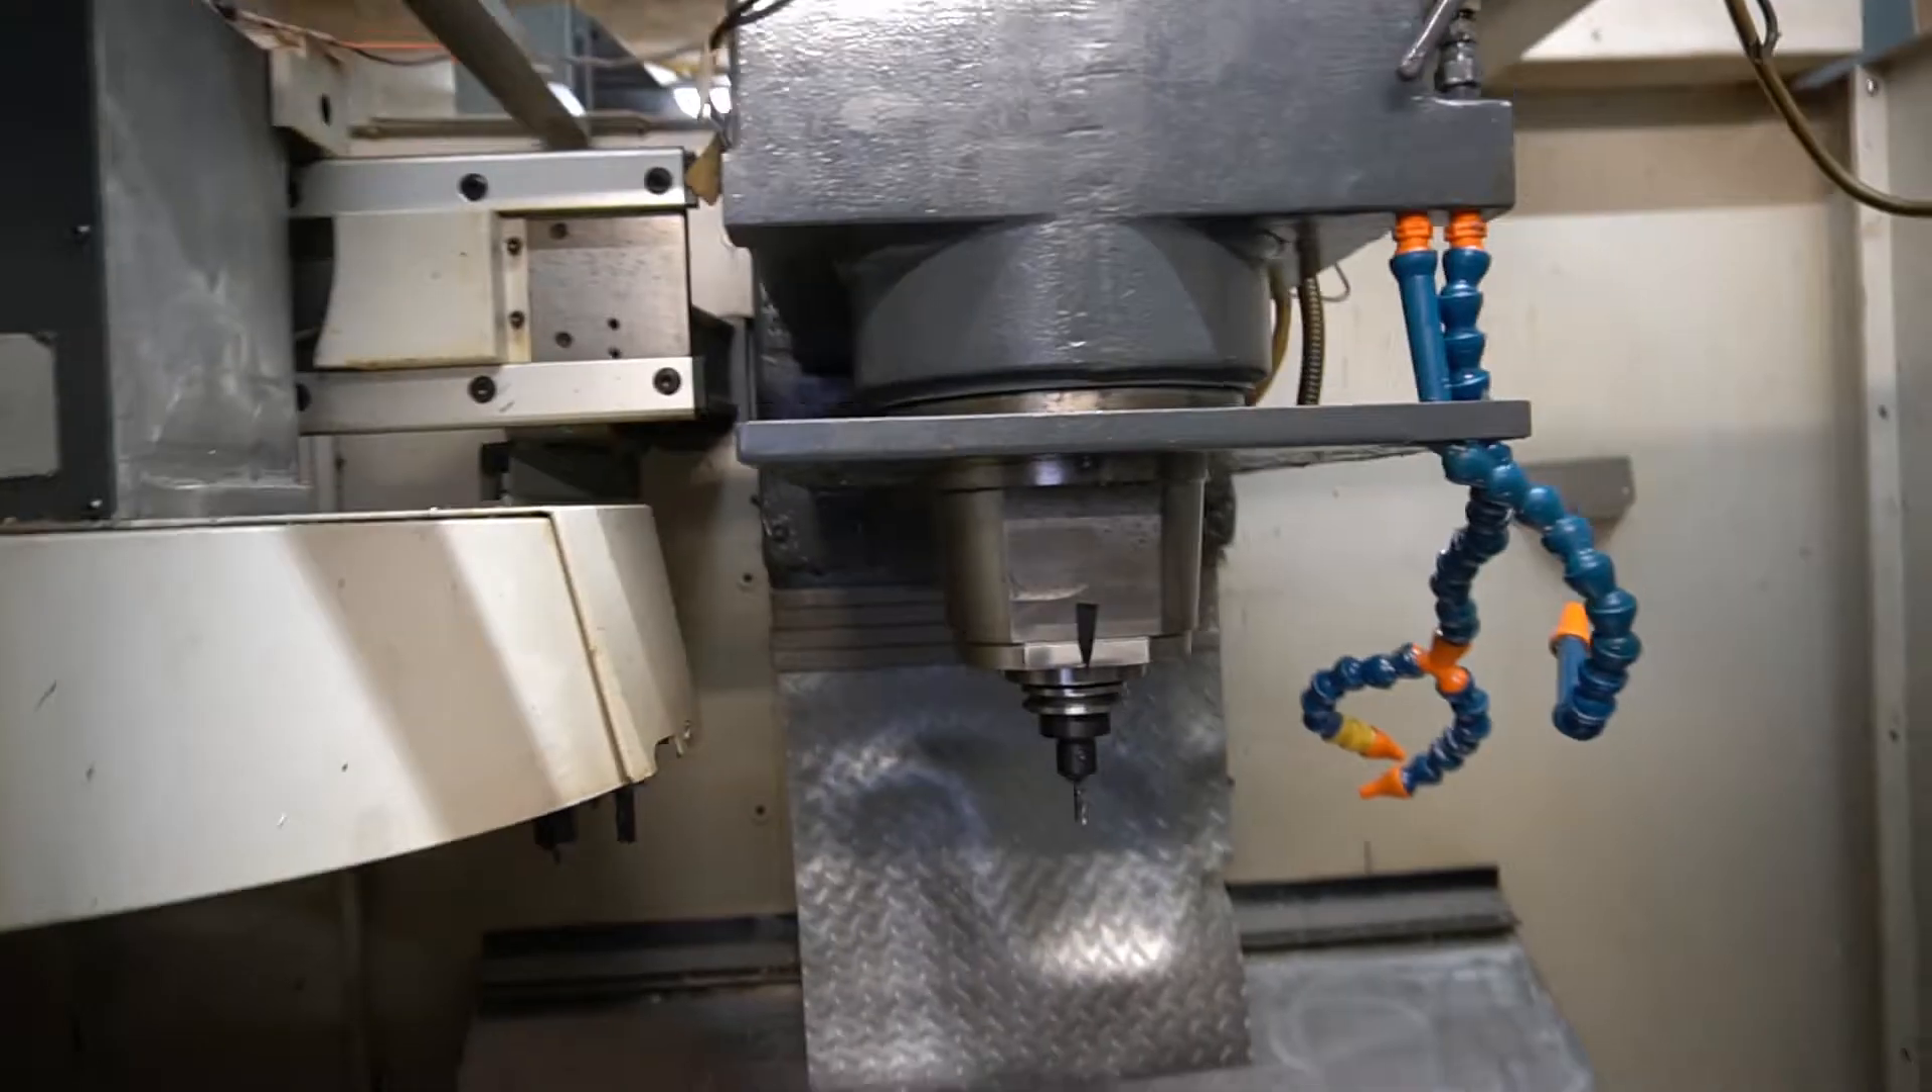Away the carousel goes, and we have our new tool in the spindle.